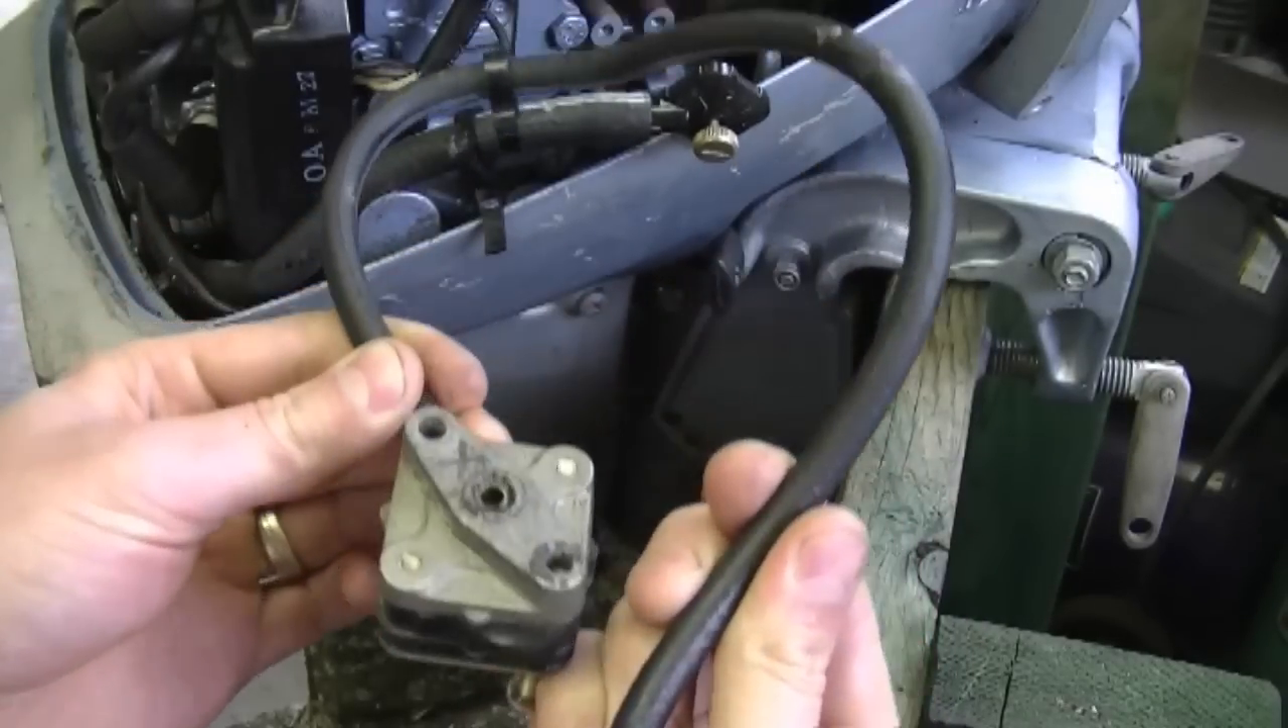Now the pump's off the engine except for the fuel line being connected to it.